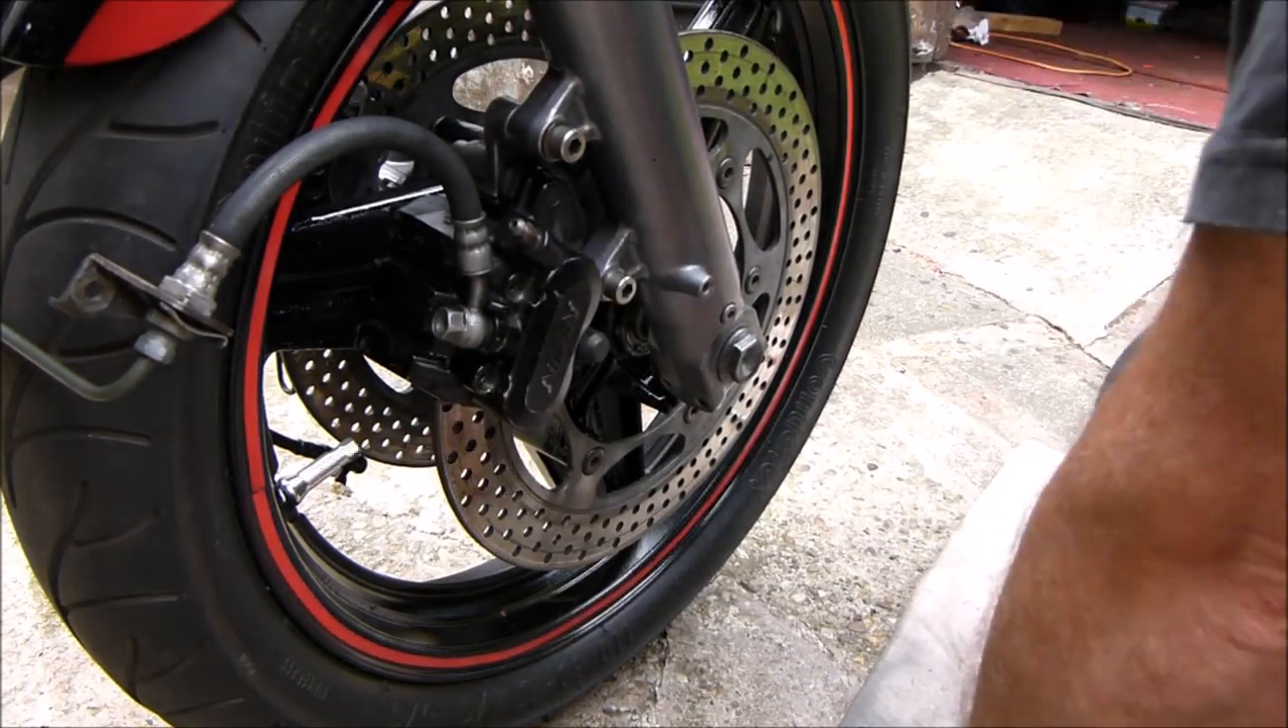And that's it. Brake callipers on.